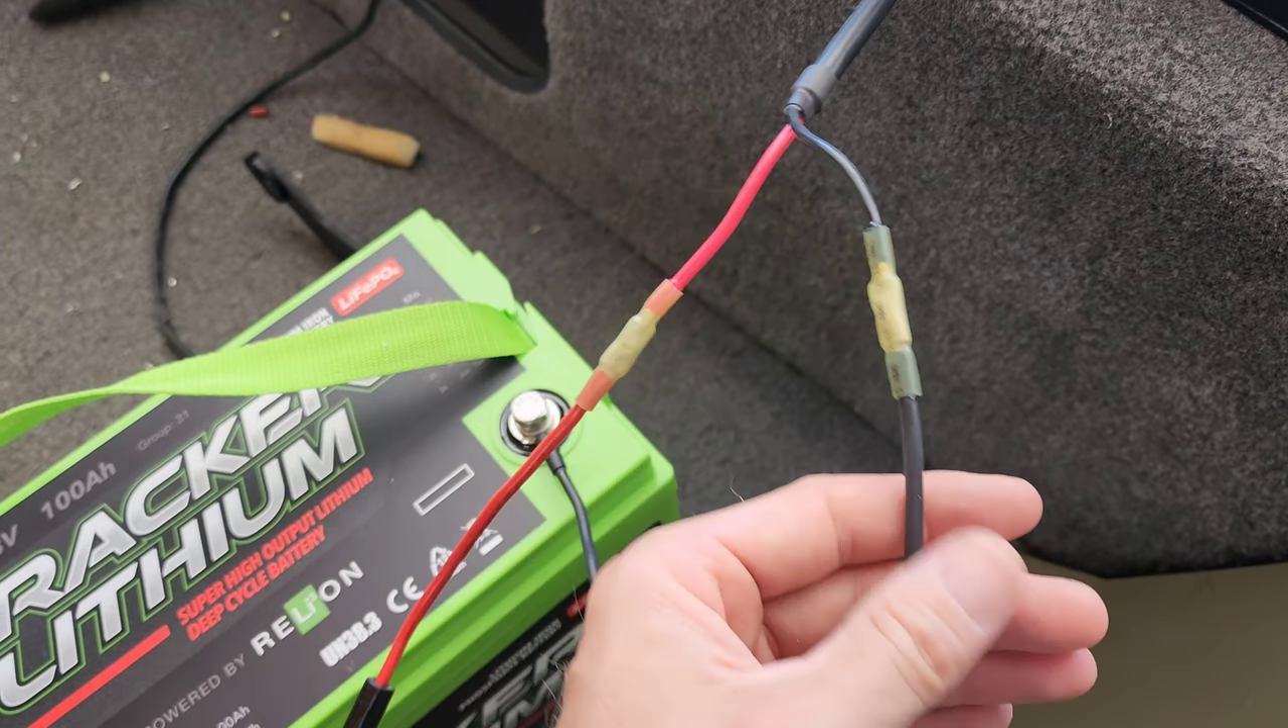The leads from the factory from Hummingbird were only so long coming out. So I just extended those.